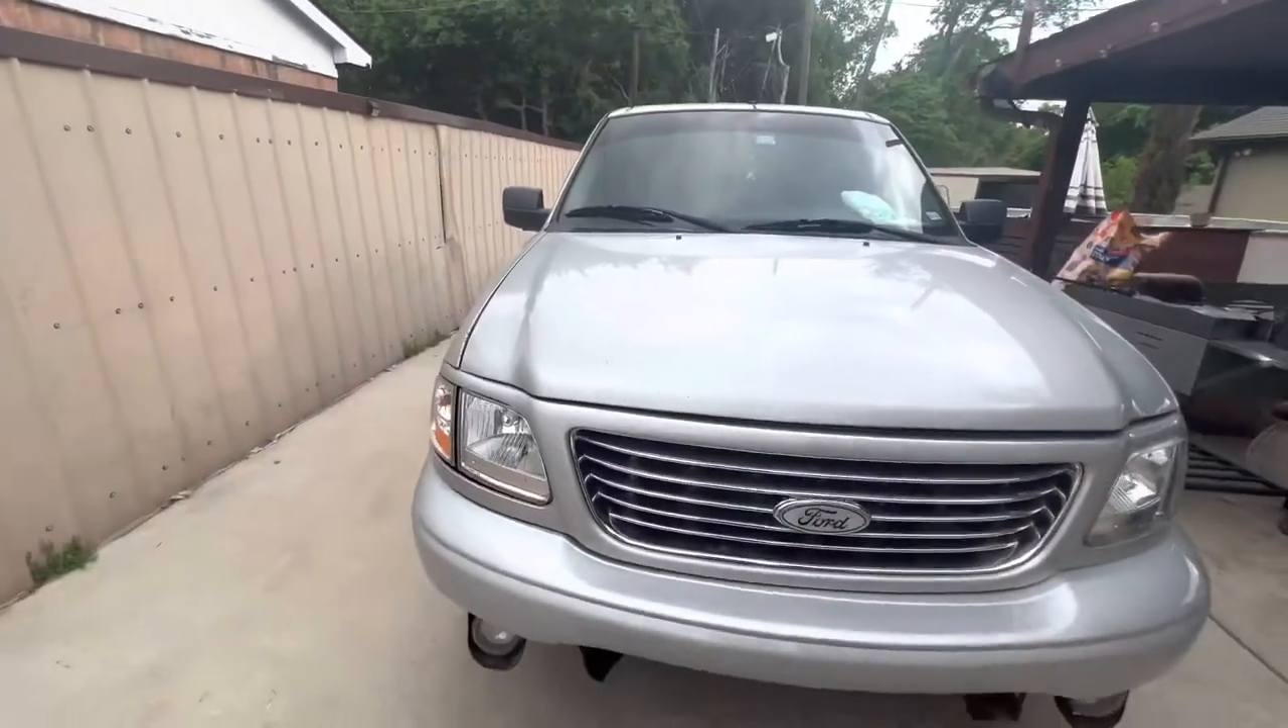Alright, we just got these headlights on.